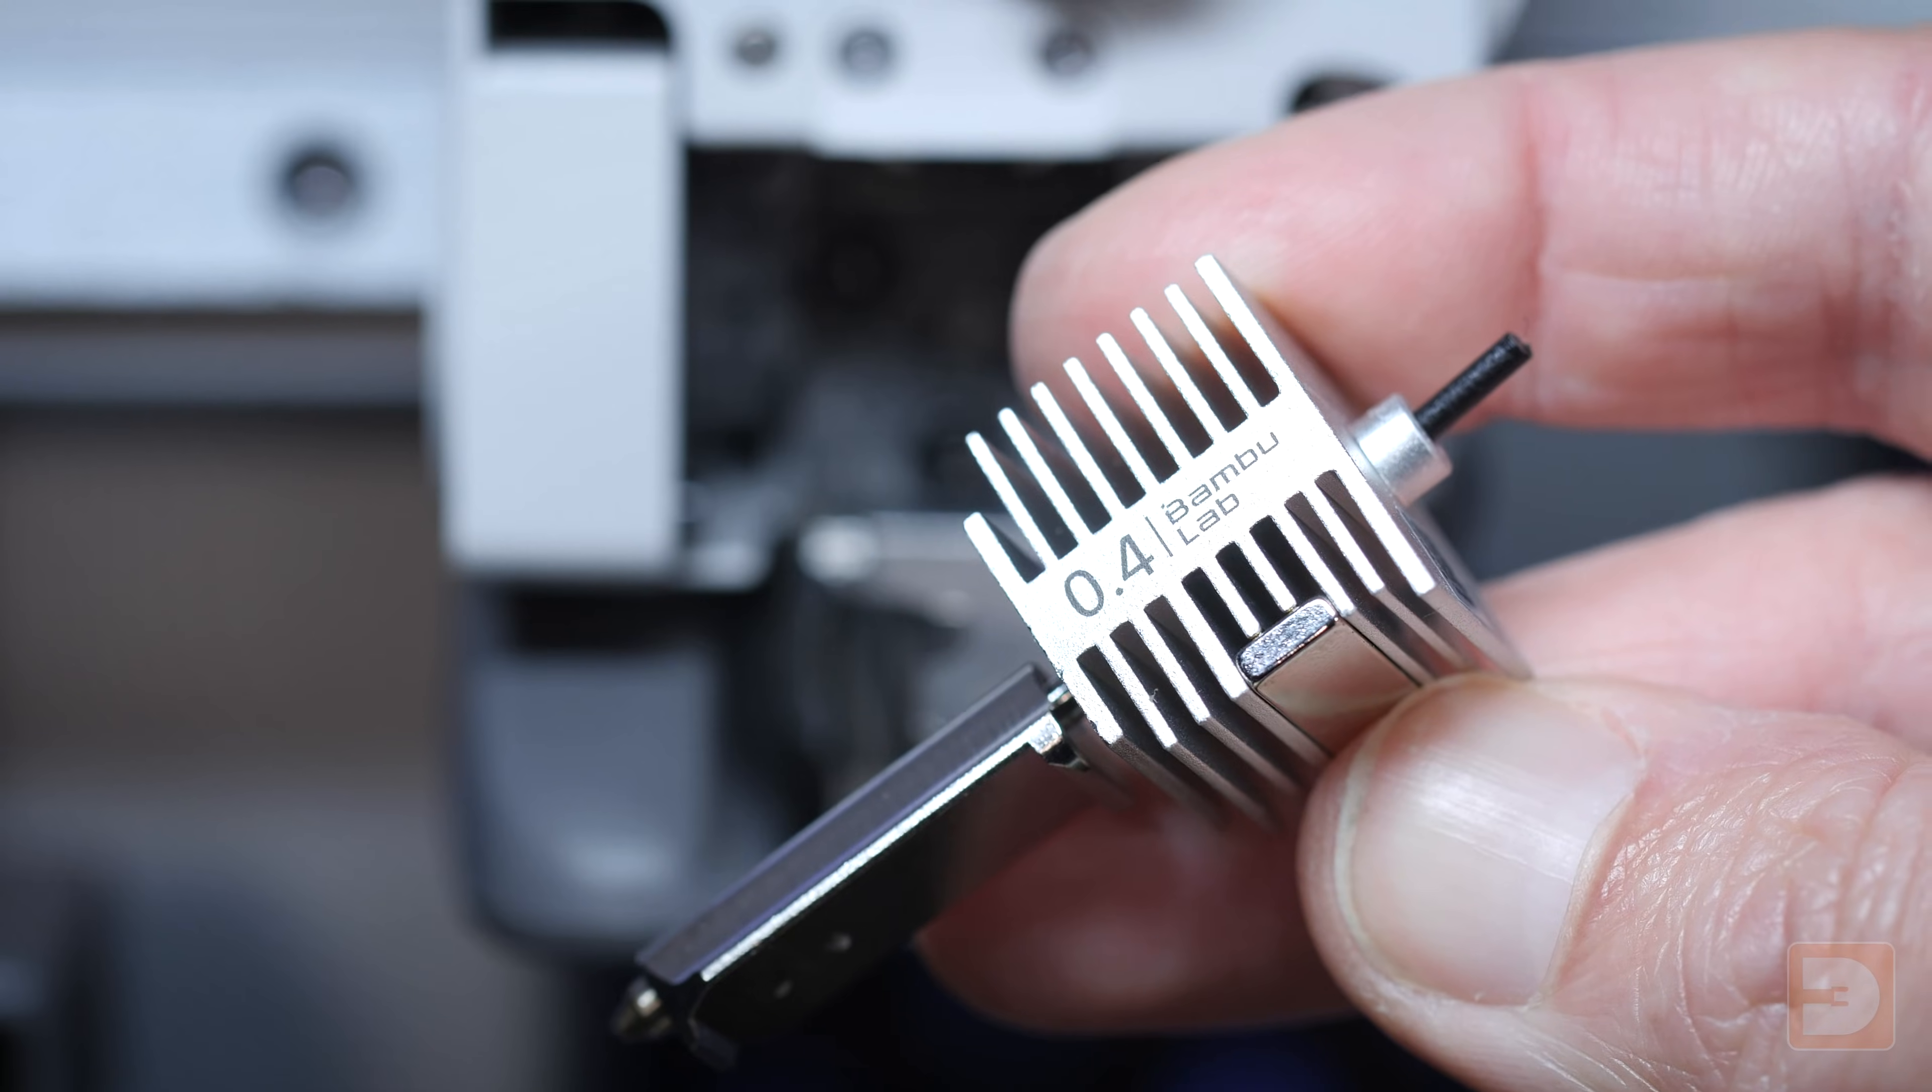And as you can see the nozzle and heatsink assembly has all been removed together.